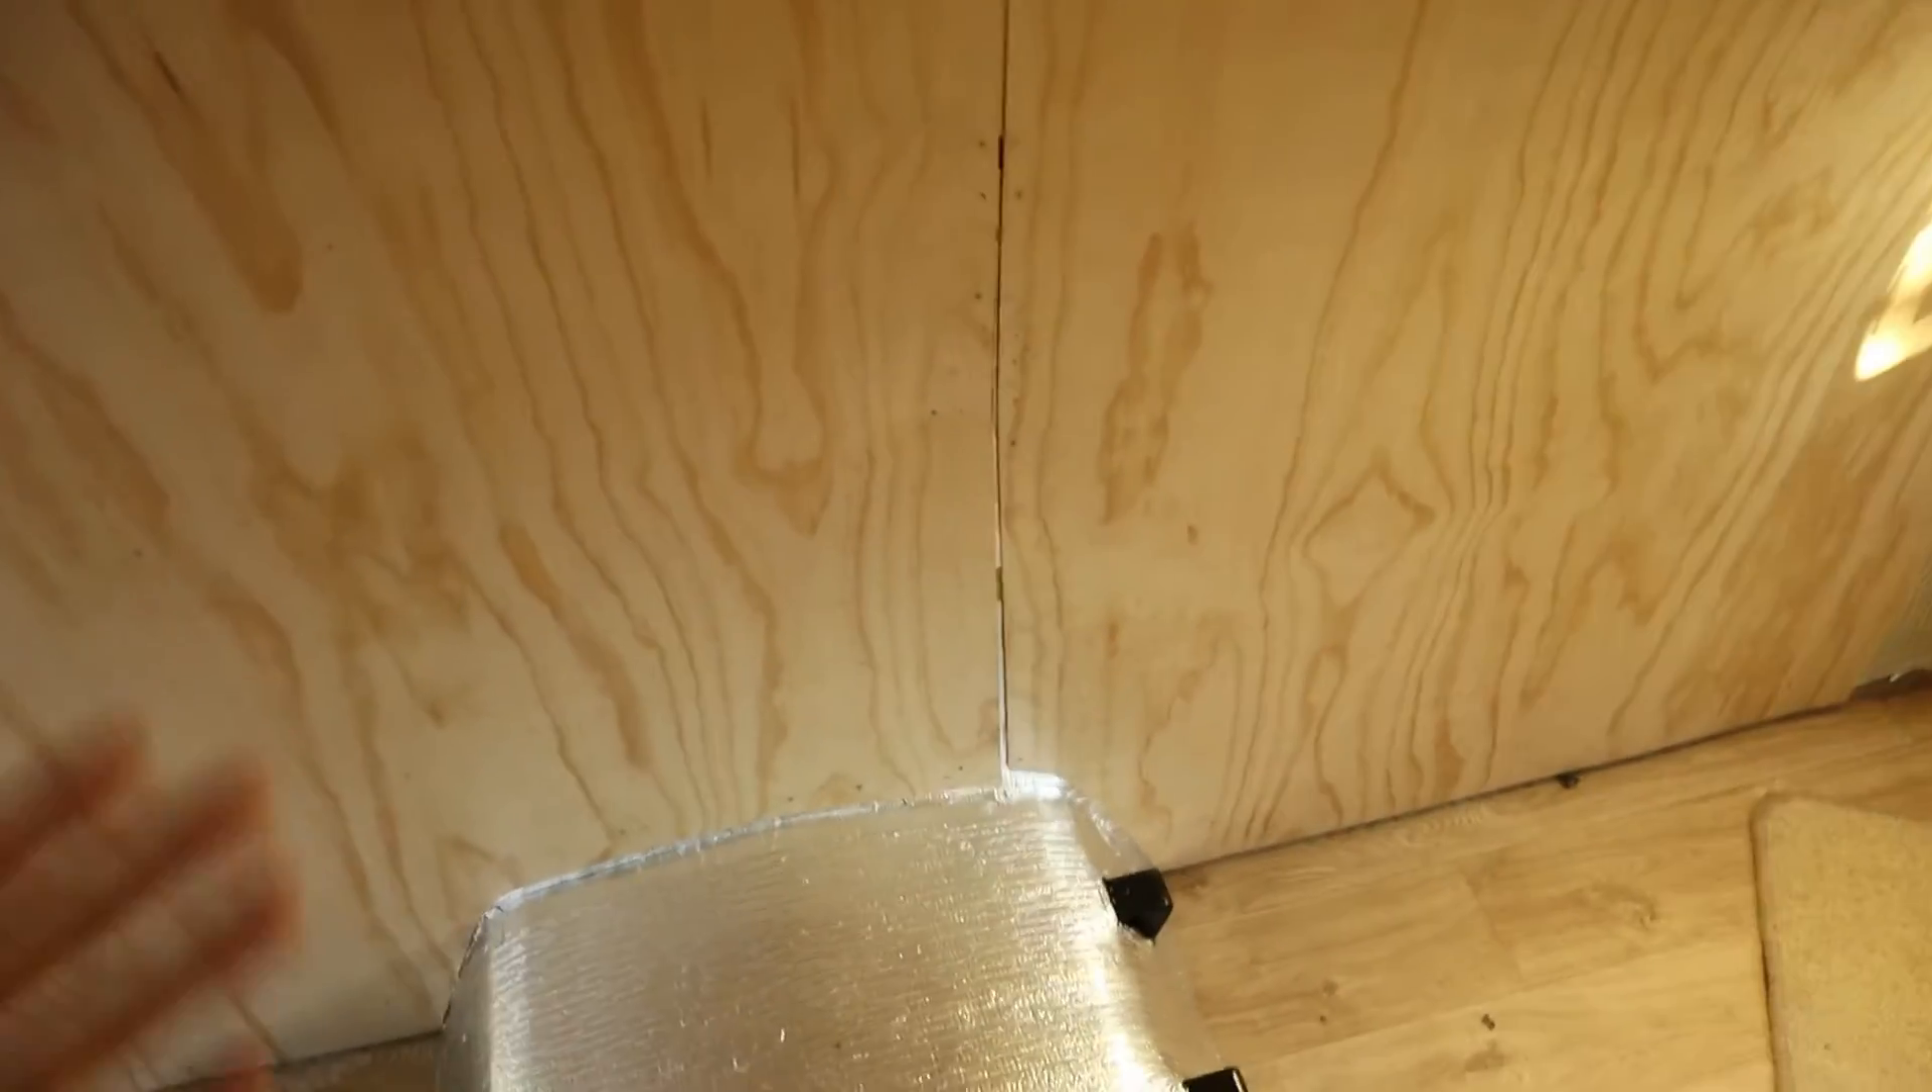There's a few gaps in between the sheets like this one here you can see there's quite a big gap there.